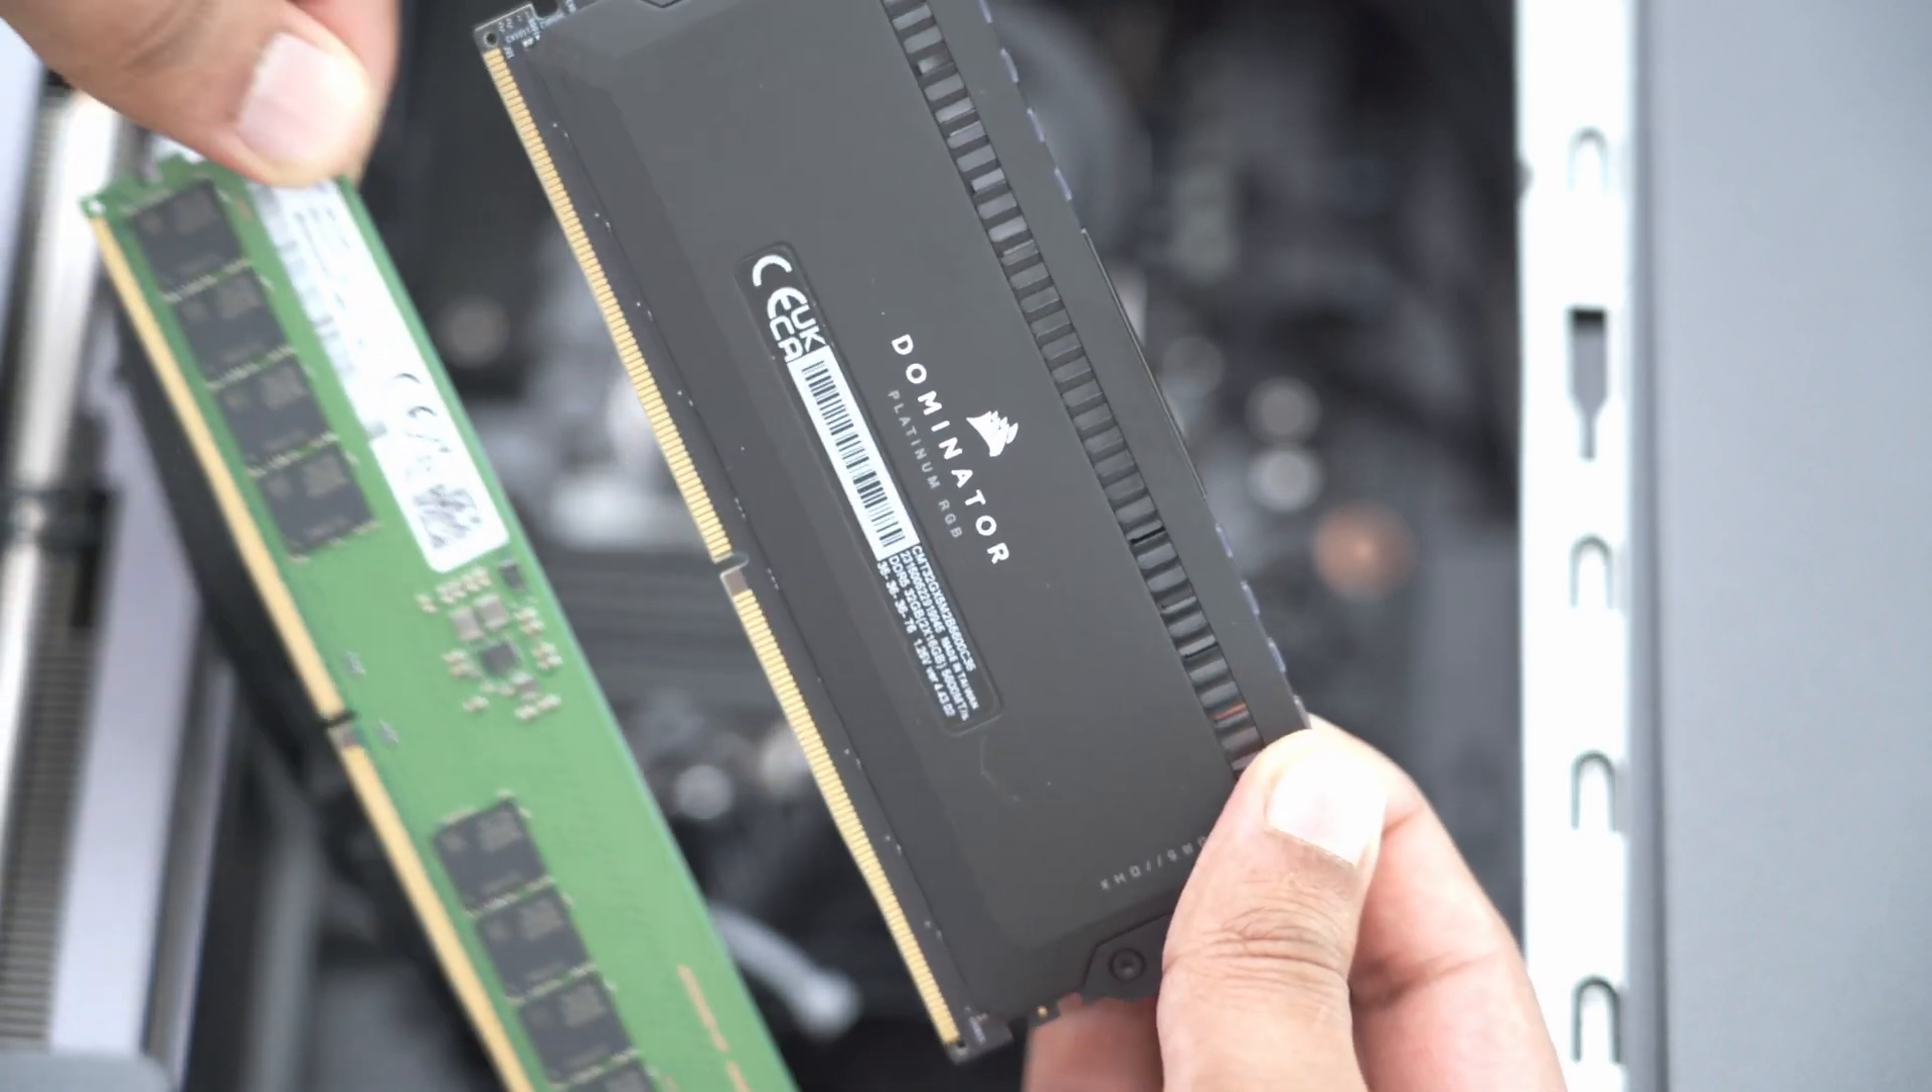So the samsung ram stick is removed.